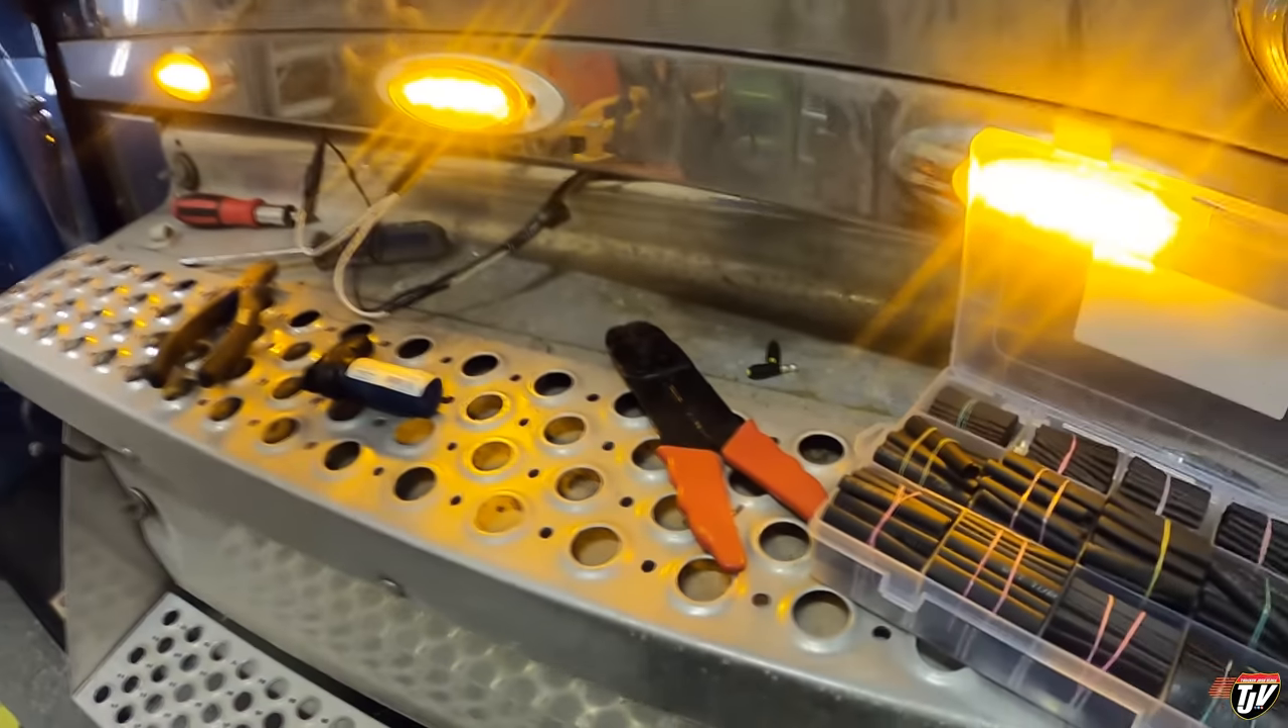Just got to clean up all these wires and zip tie them up underneath there.